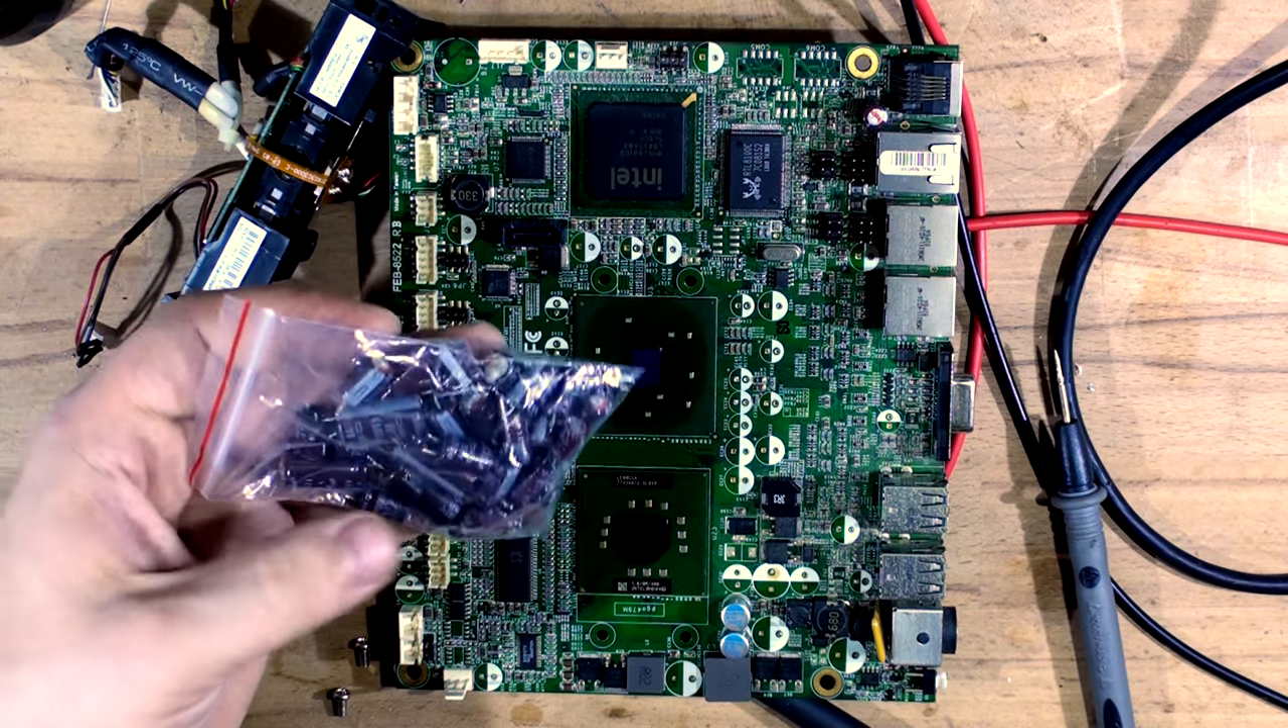I've removed all the bad caps from the main board here.